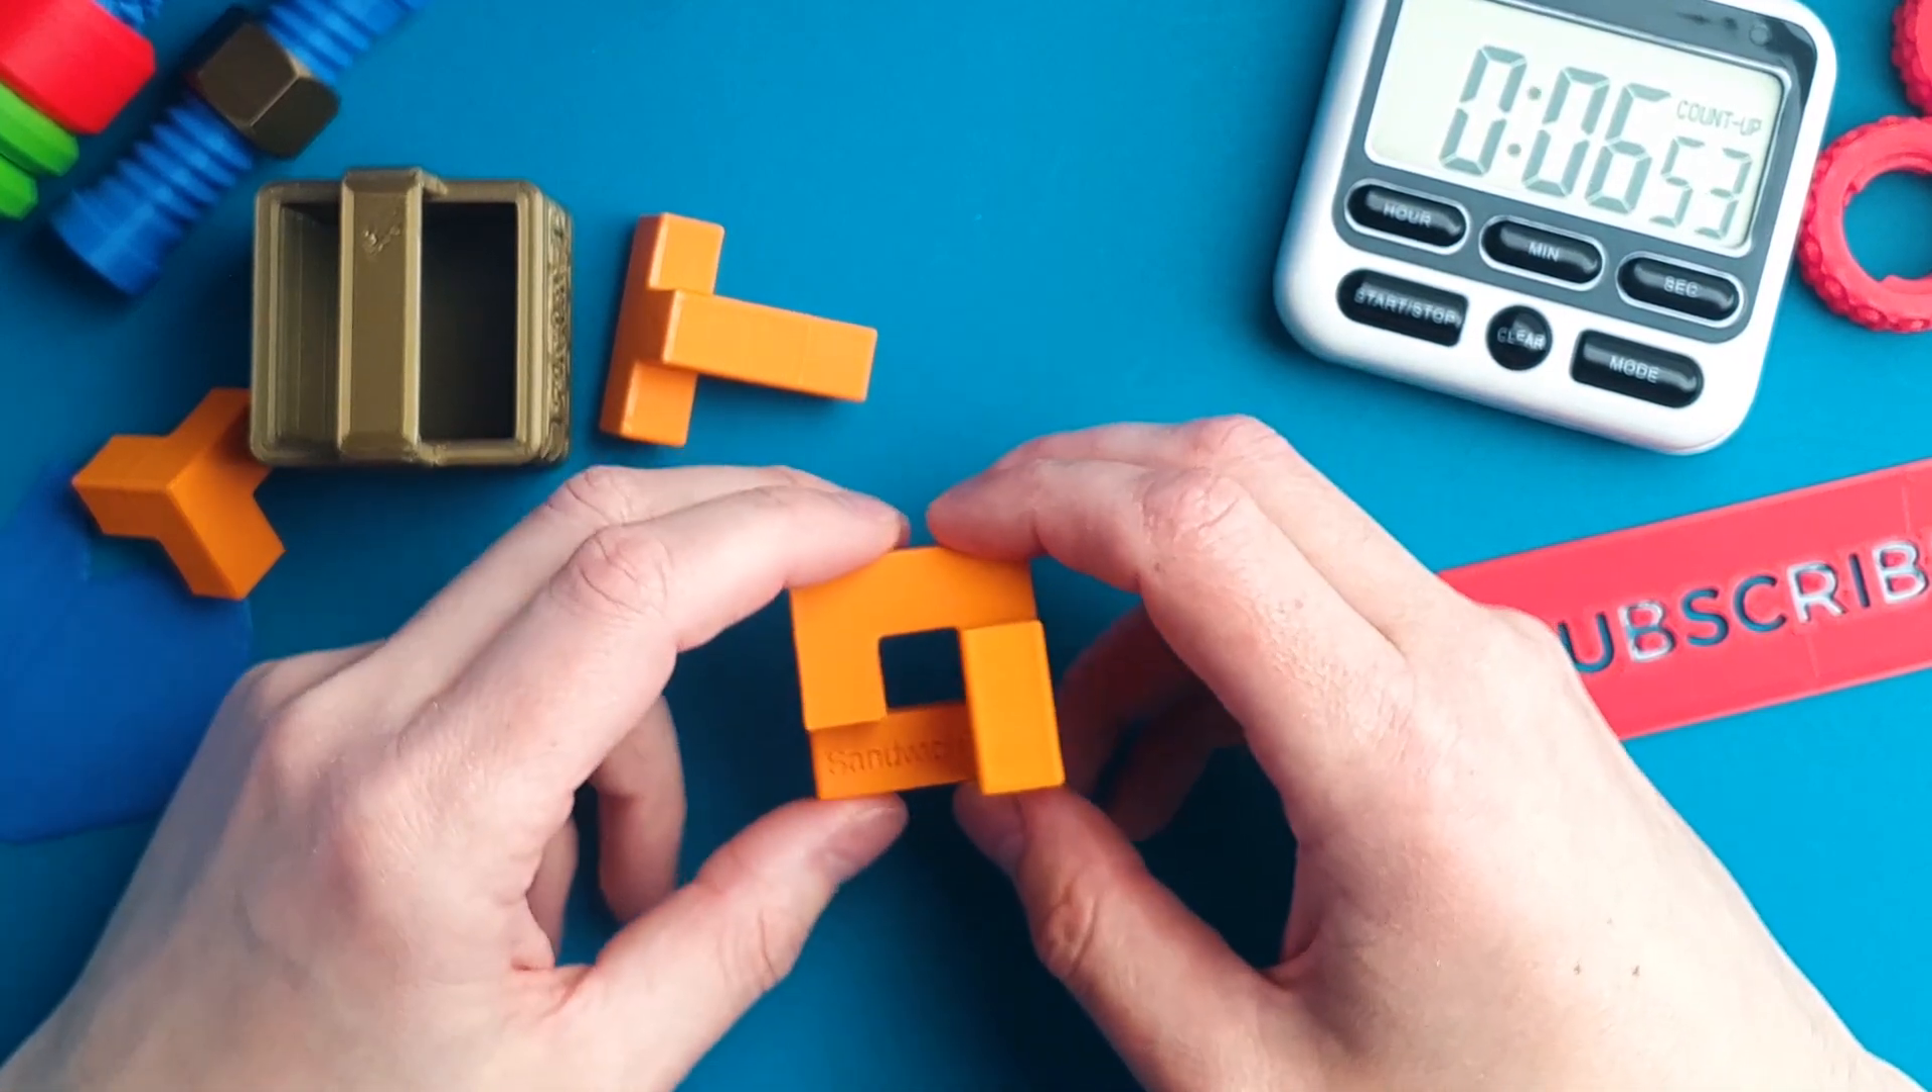And then I have only a couple of parts left.